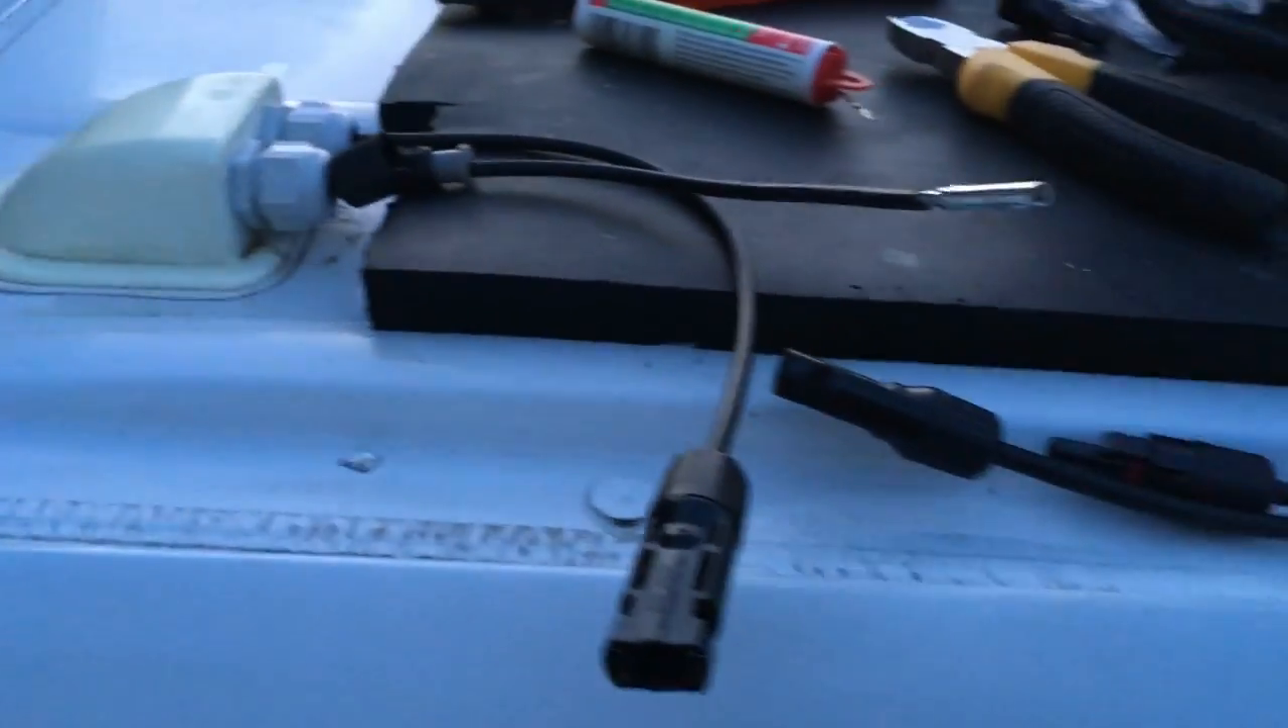Just got these last couple of connections to make on the cables that go down into the van.